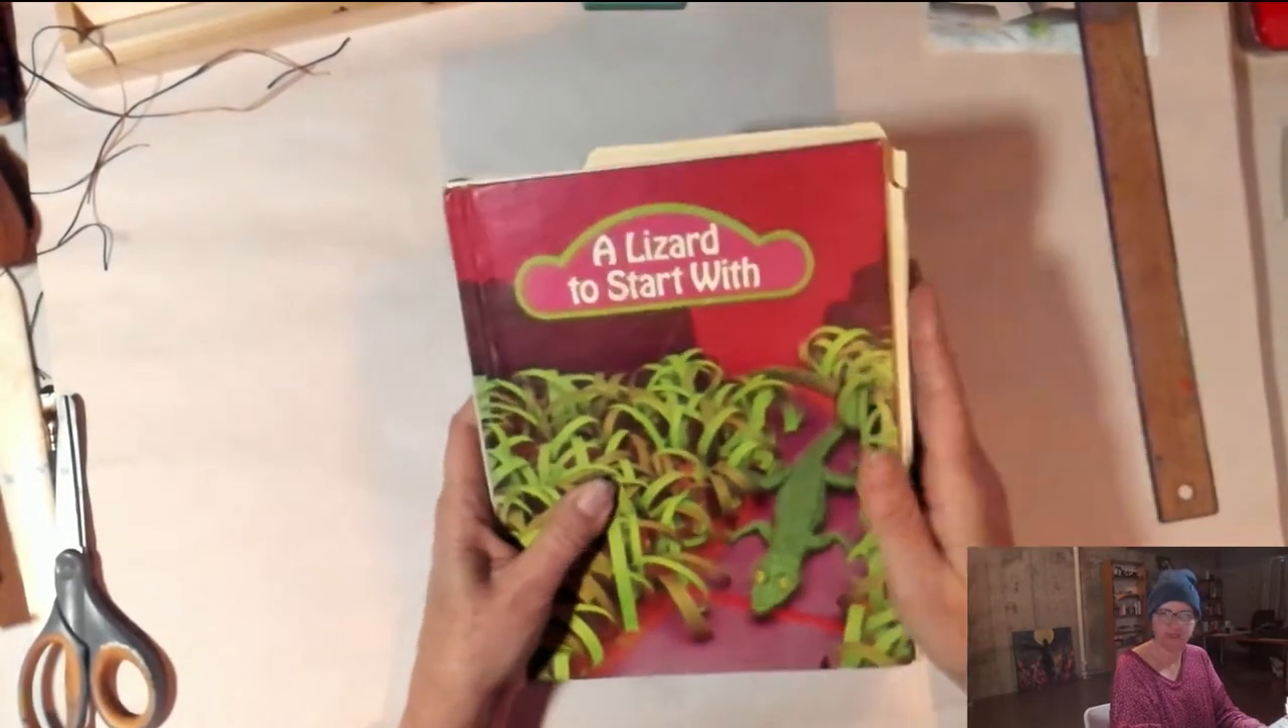So my edges are just a little bit longer than my book.